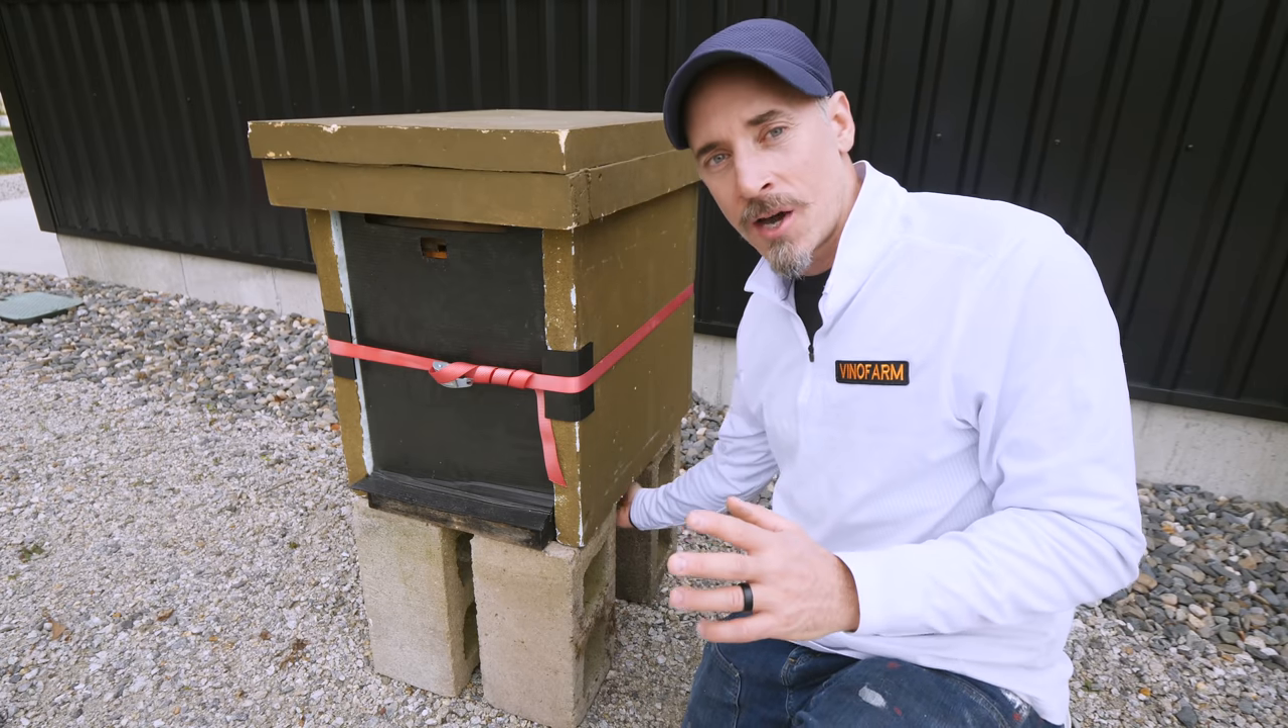I don't have insulation underneath the hive and i don't have insulation on the front.